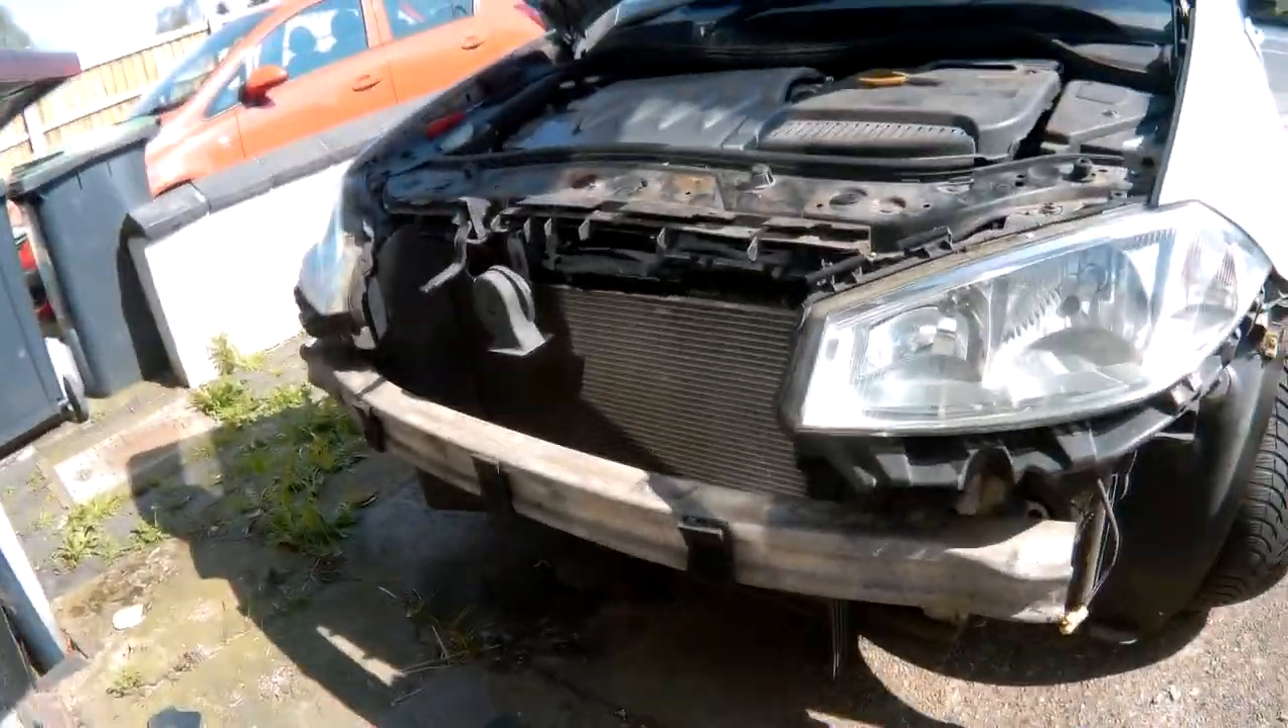The bumper's now off. The front of the car exposed.